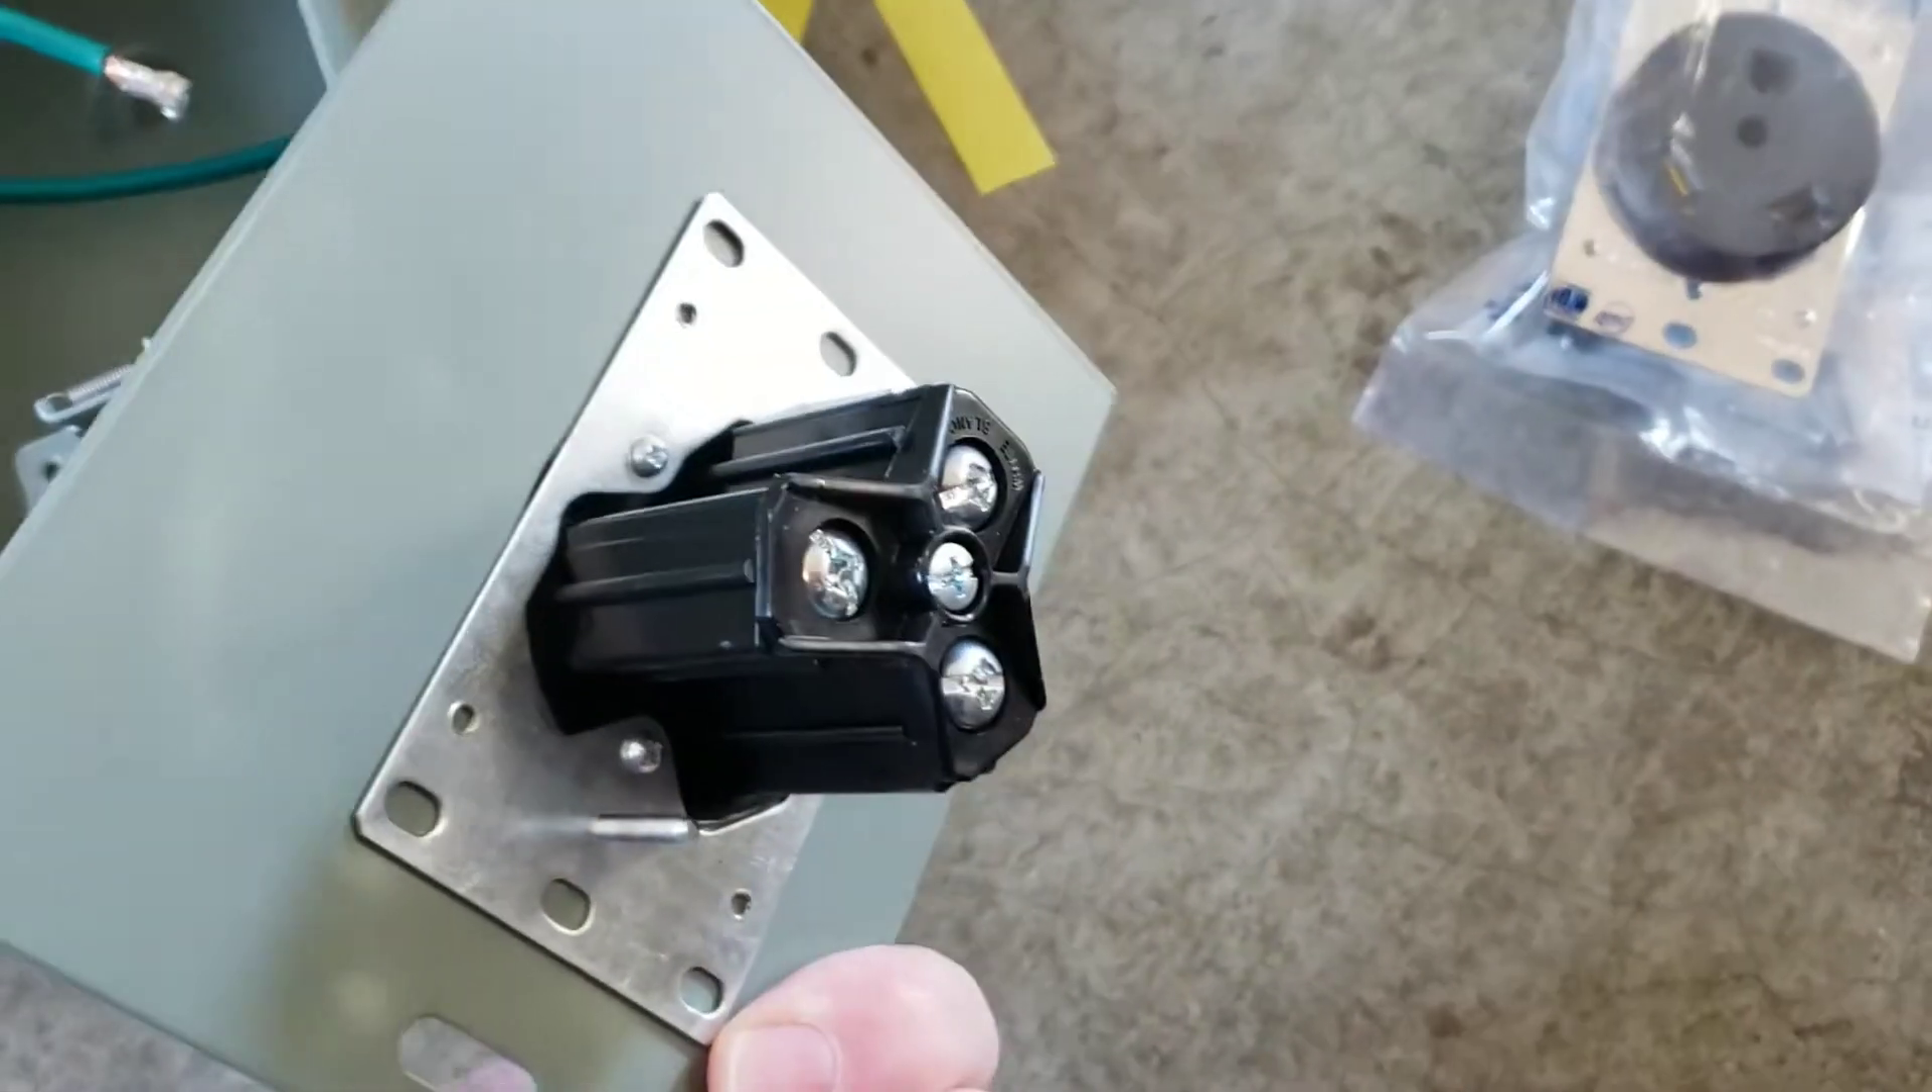Here's the outlet installed in the plate before we put it back in.